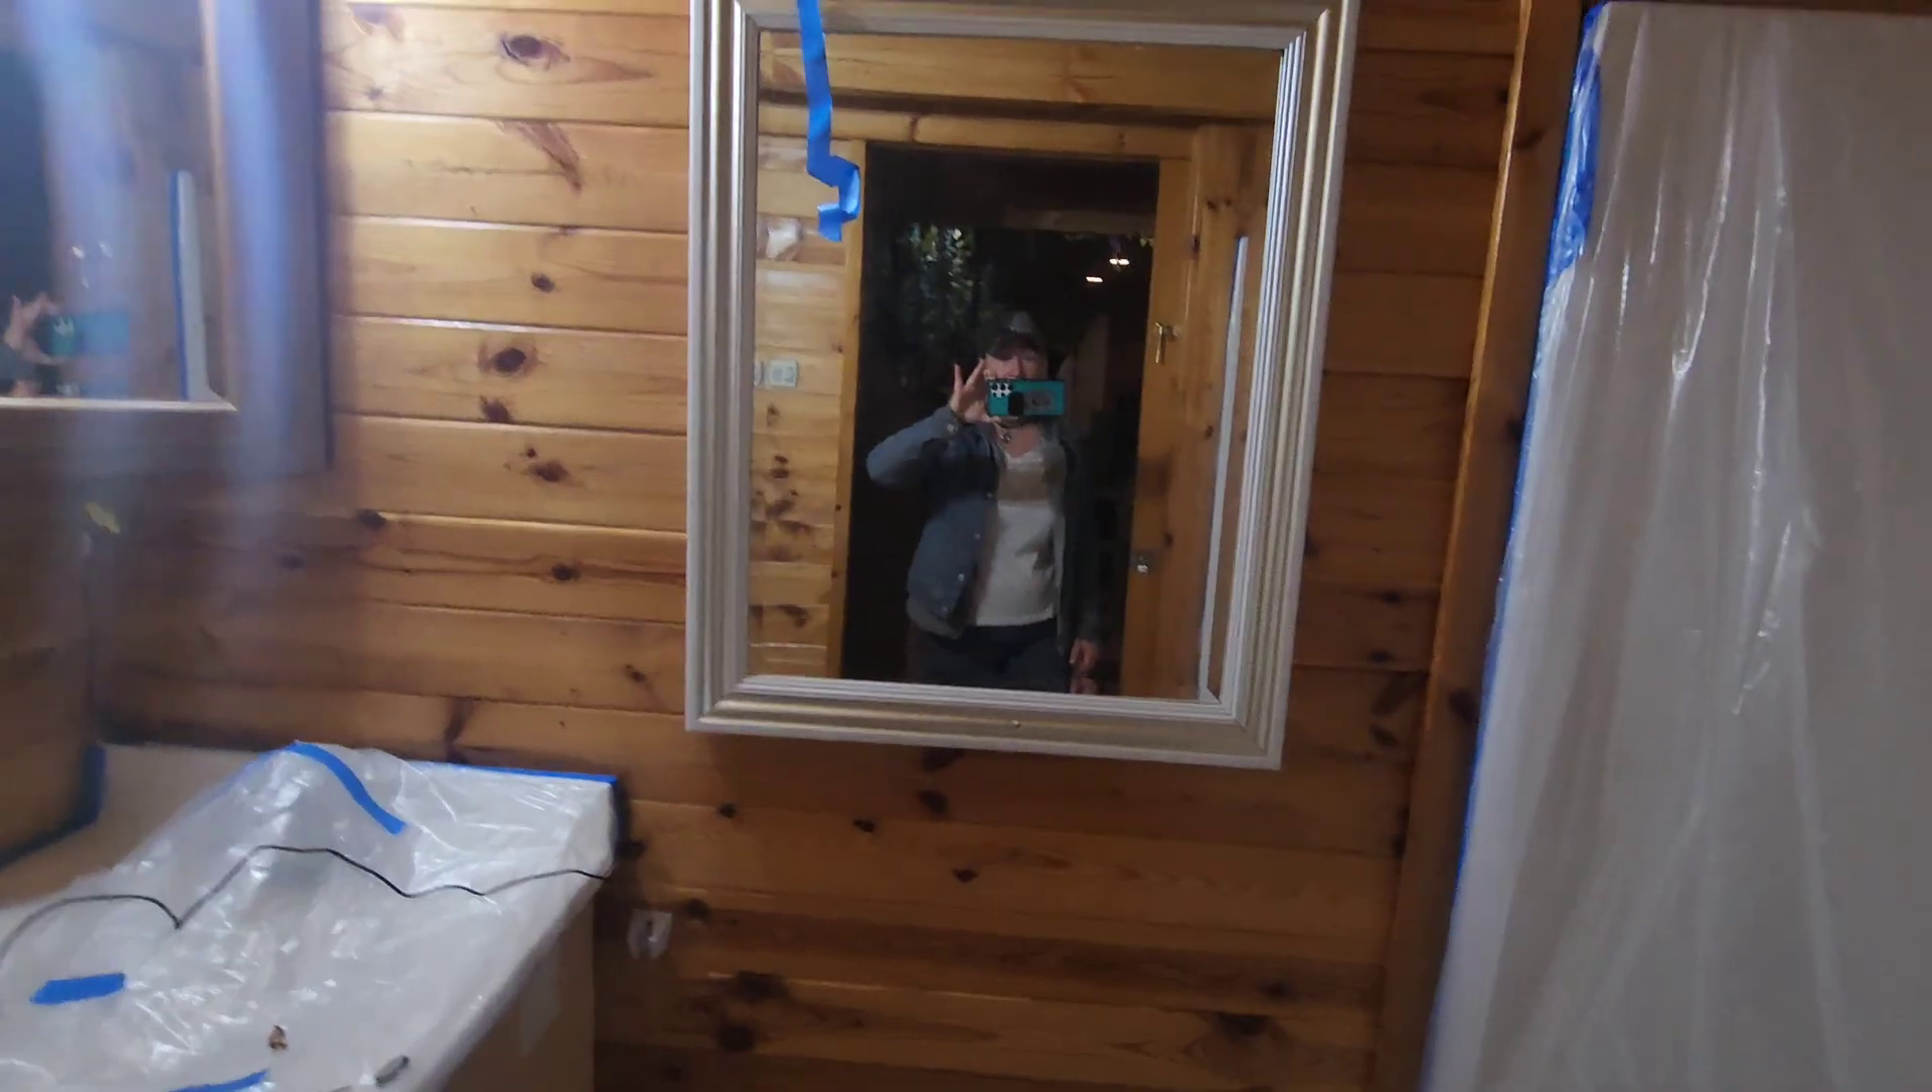I went ahead and put the mirrors back on the wall.